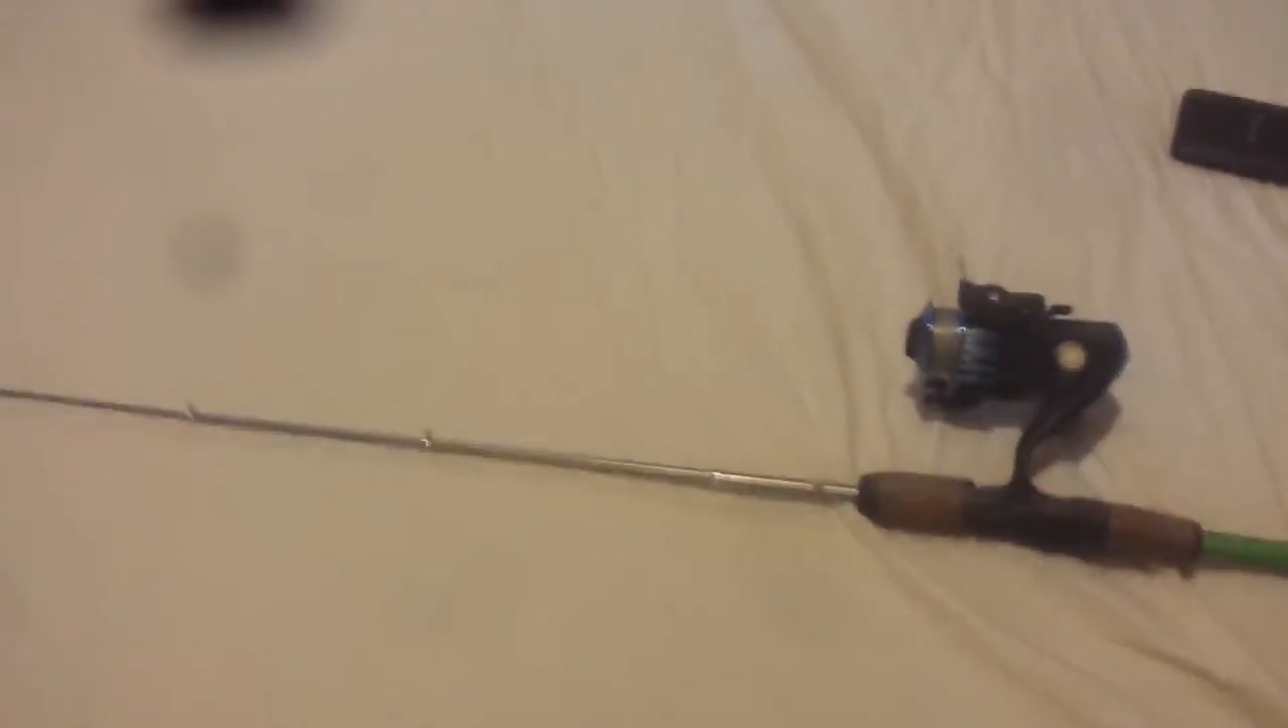I got my reel on my pole.